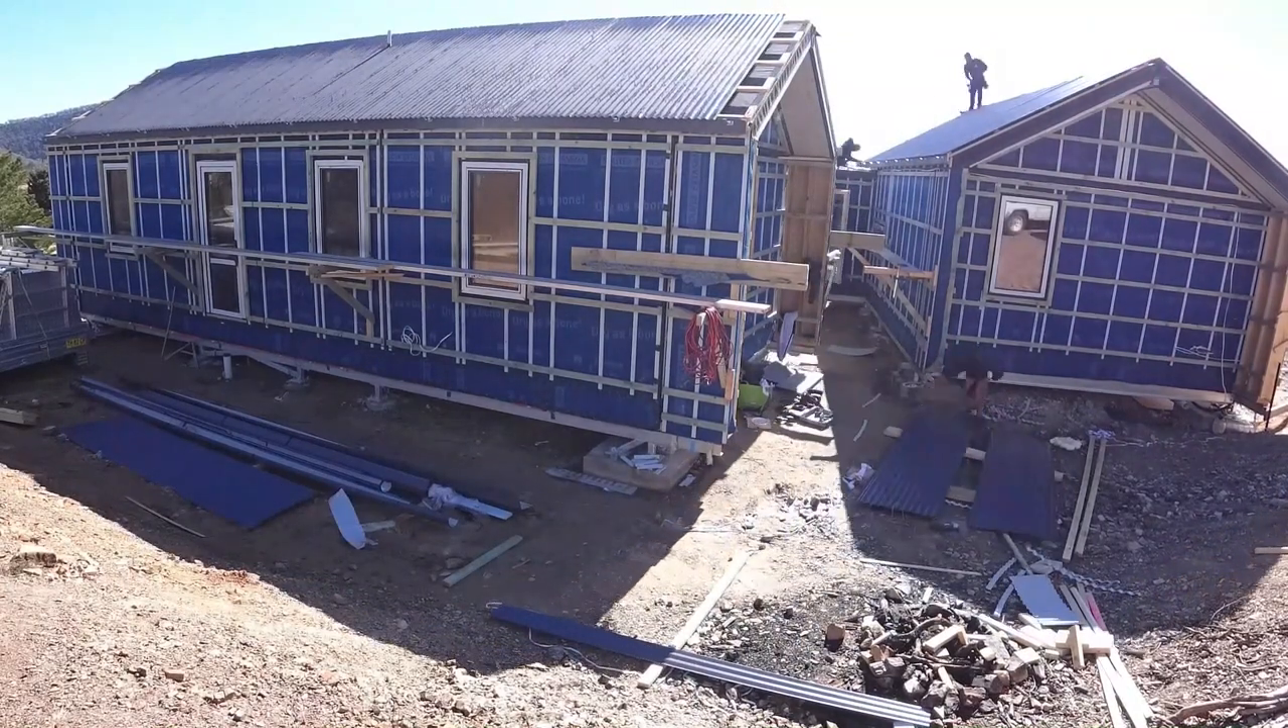And of course, we still need to clad the exterior.